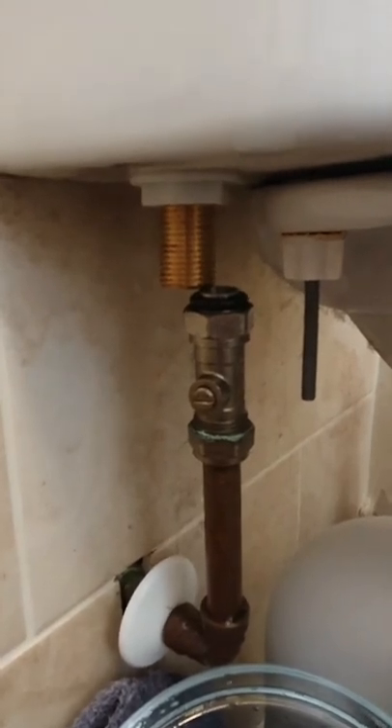Okay so that's the filler in and i've just got to connect the water supply.